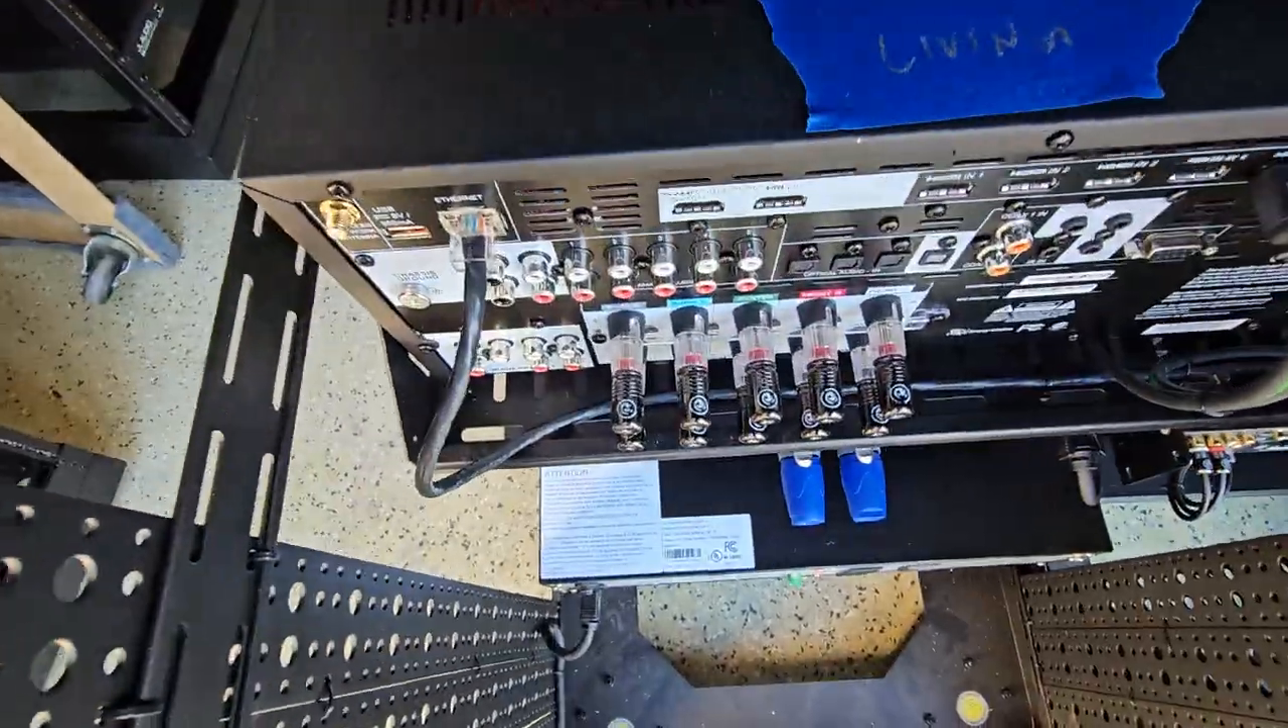We got our Planet Wave cable tips already set into the receivers ready to go.